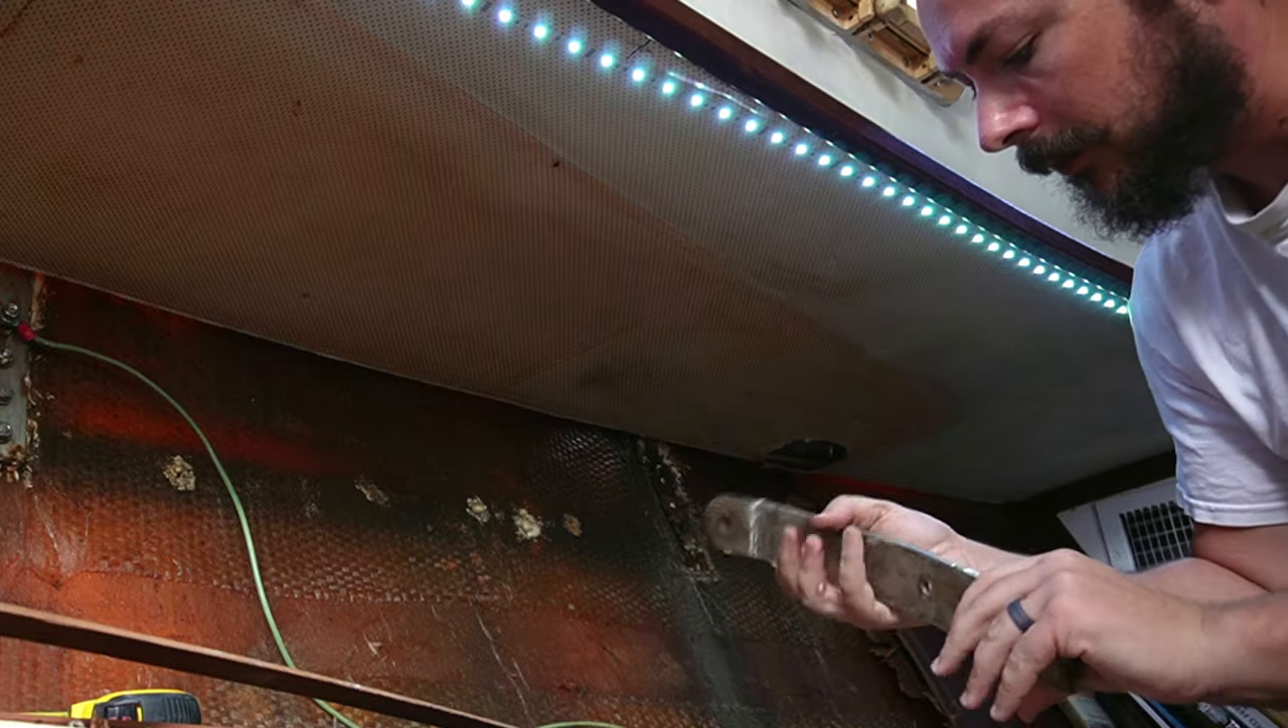So the chain plate is out. And now we just got to do that three more times.